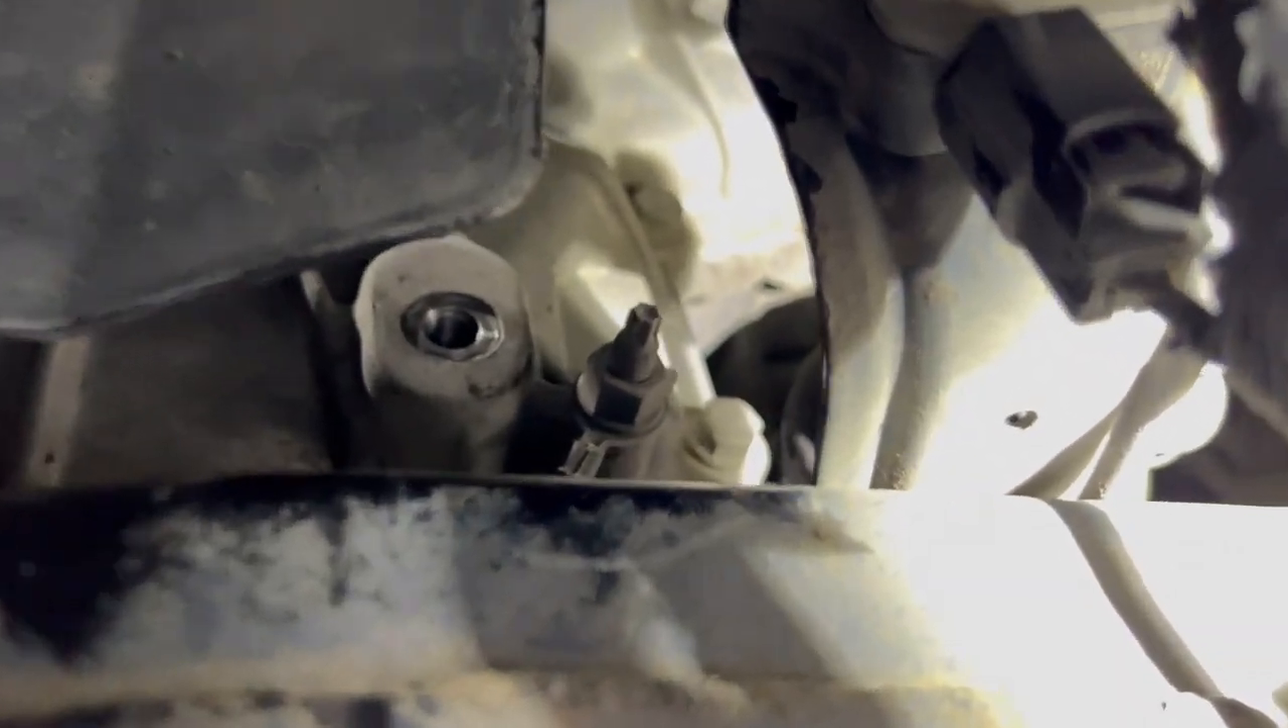The bolt is removed and you can see the hole now.